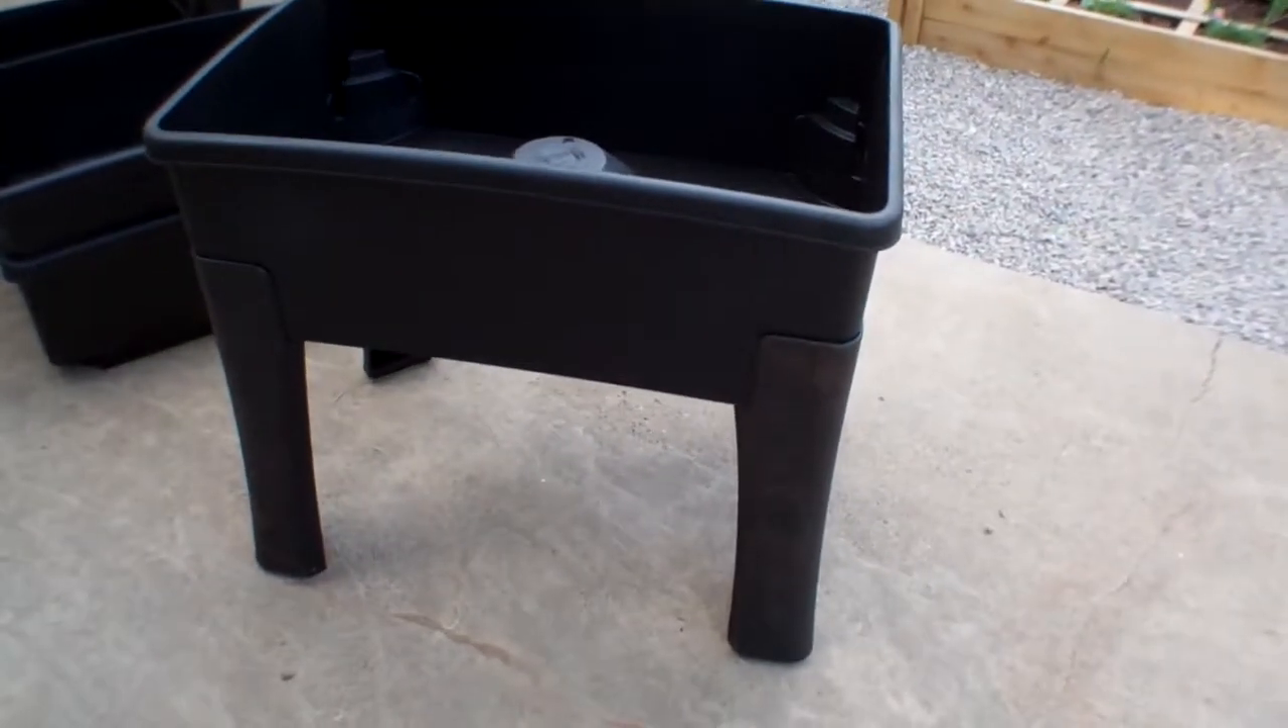That's it for the base pop the four legs on and it's ready to go.